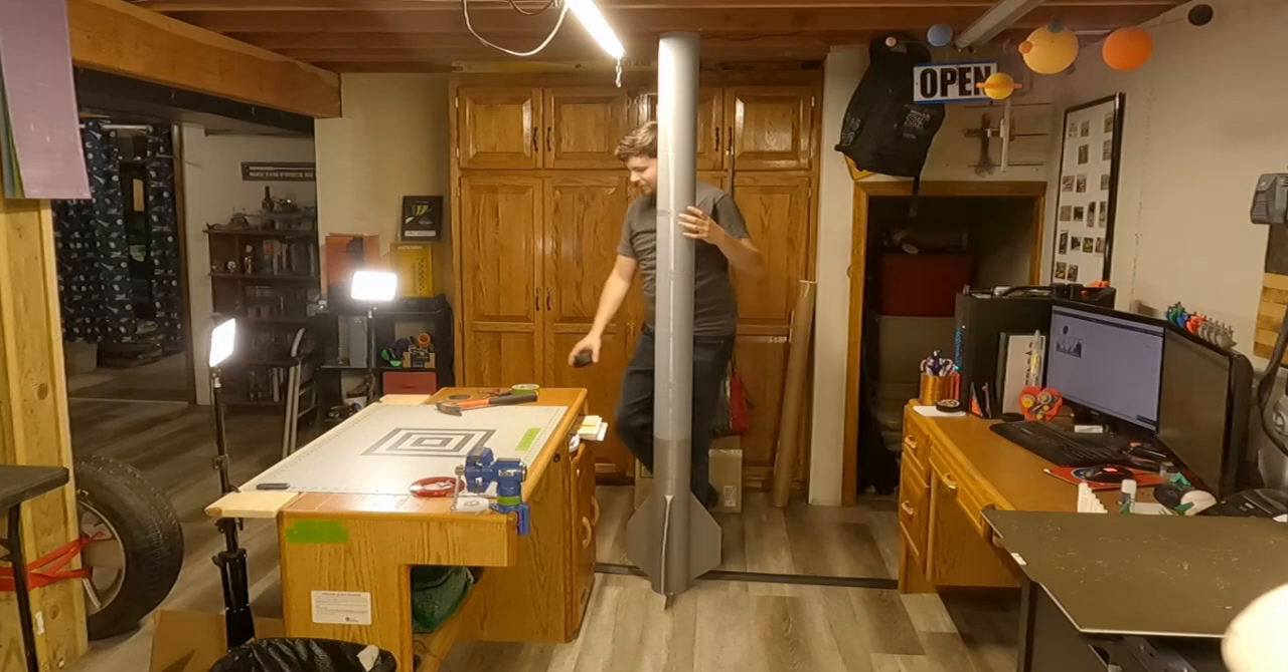And I don't even have my nose cone on there yet.